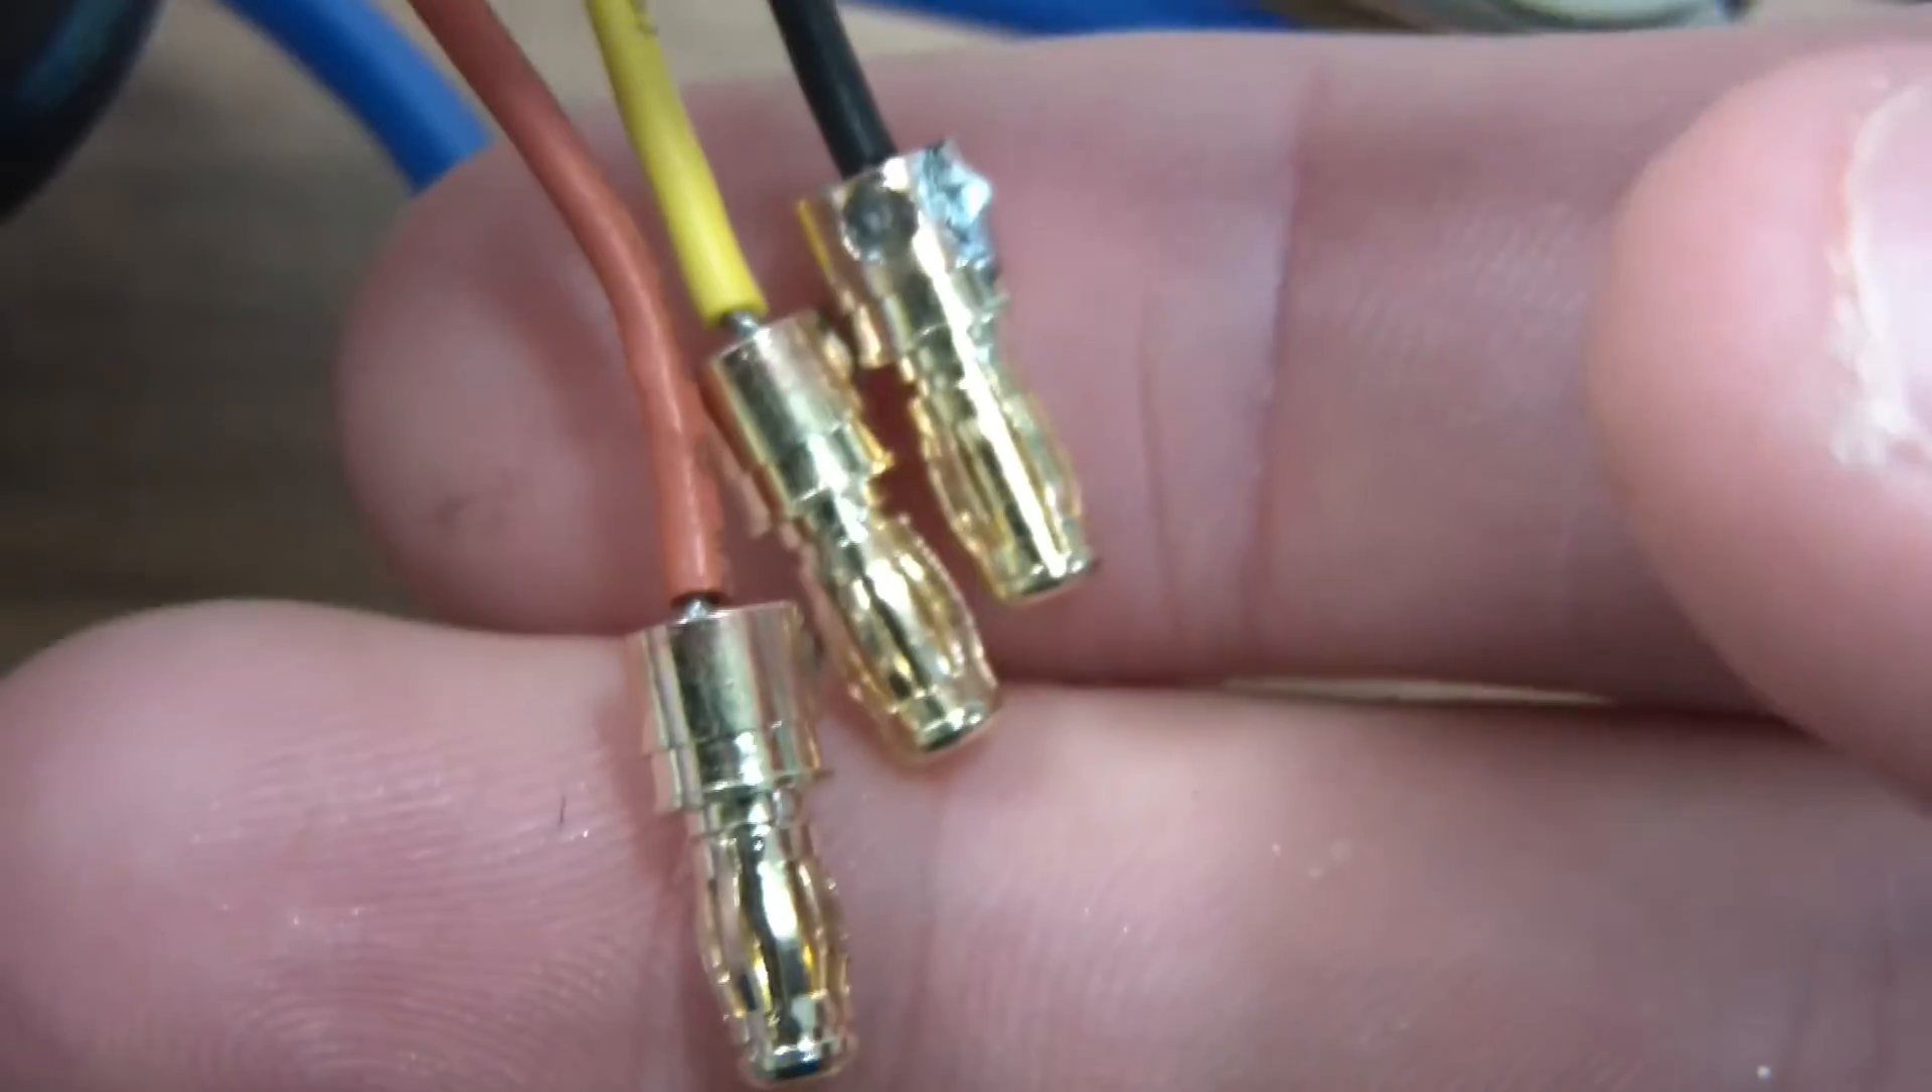So I've got the three connectors connected now.